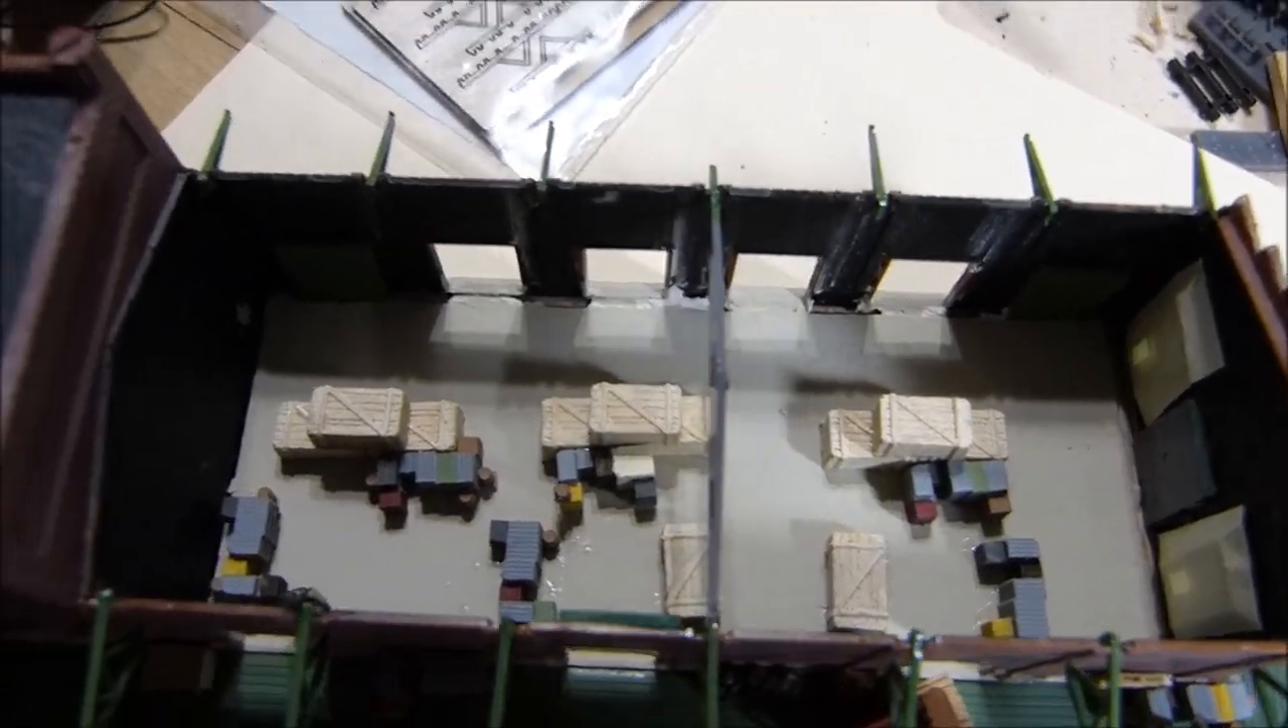I started putting in my, uh, crates and stuff.